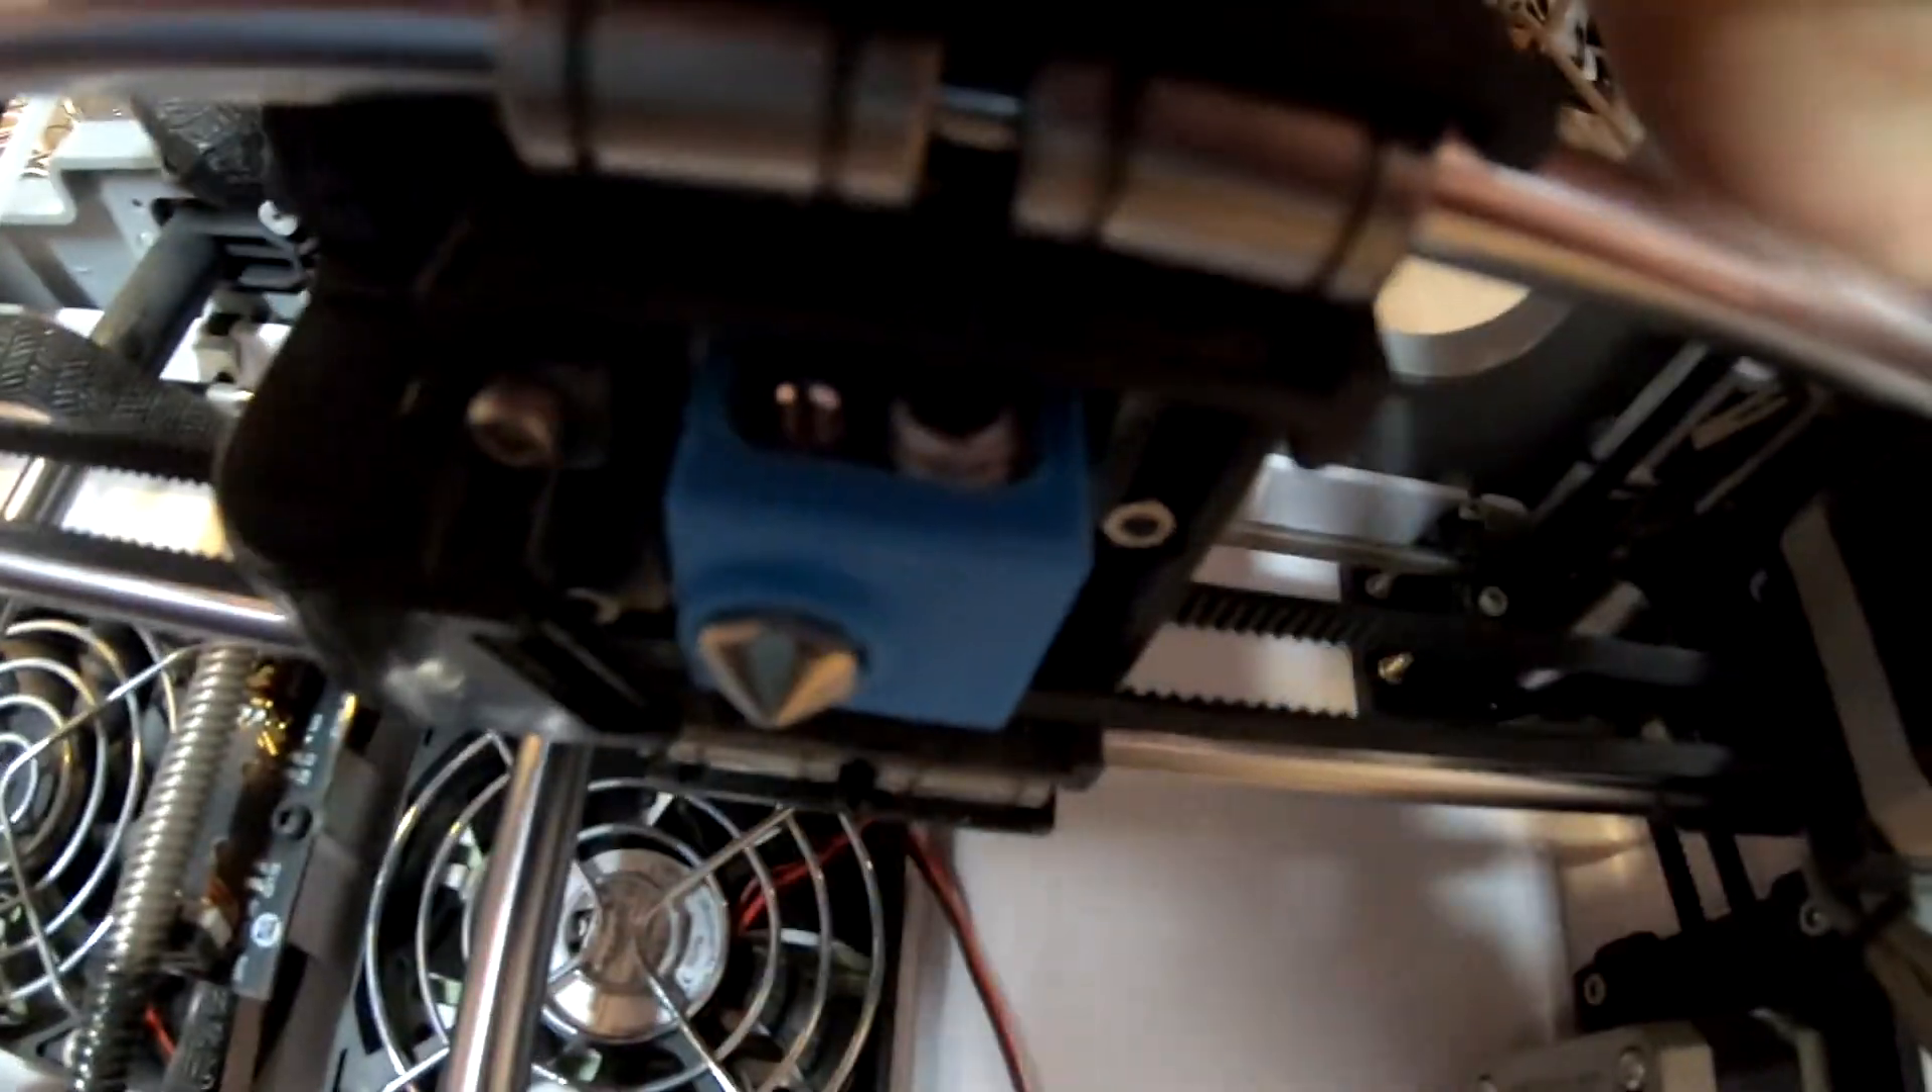We got our nice, clean silicone sleeve on there.